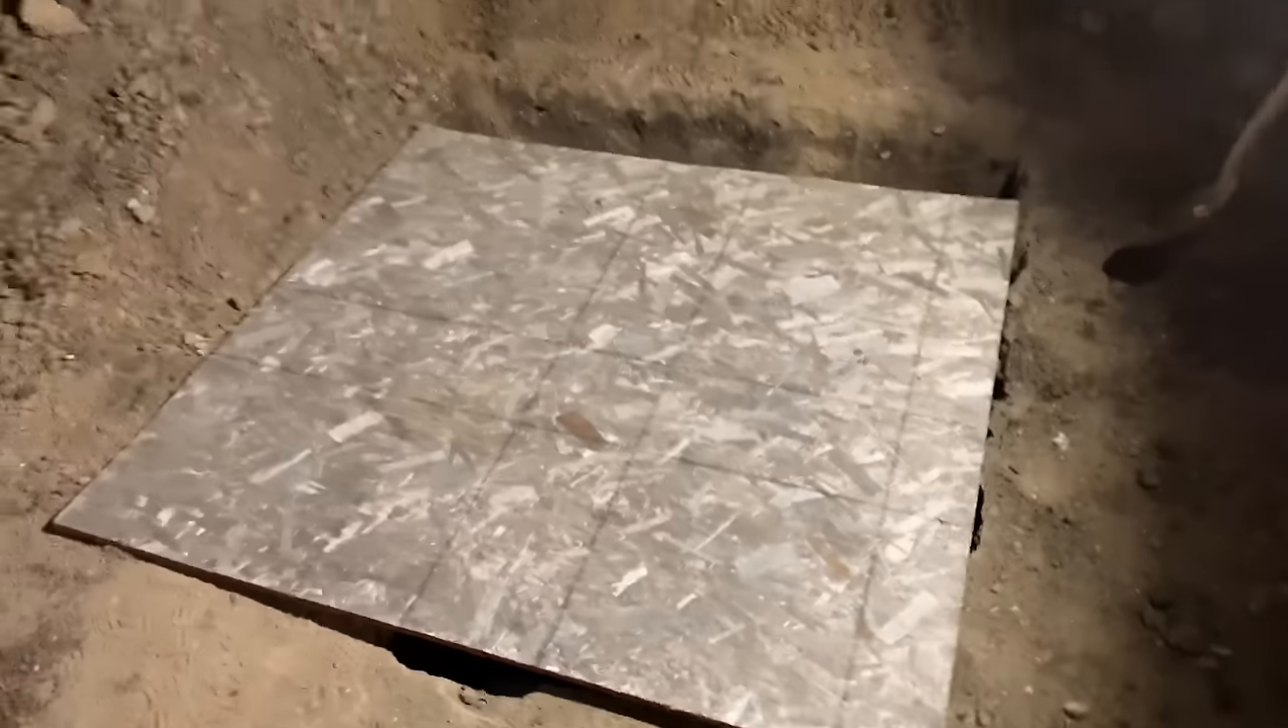Okay, I finished digging the square and we put on the trap door.